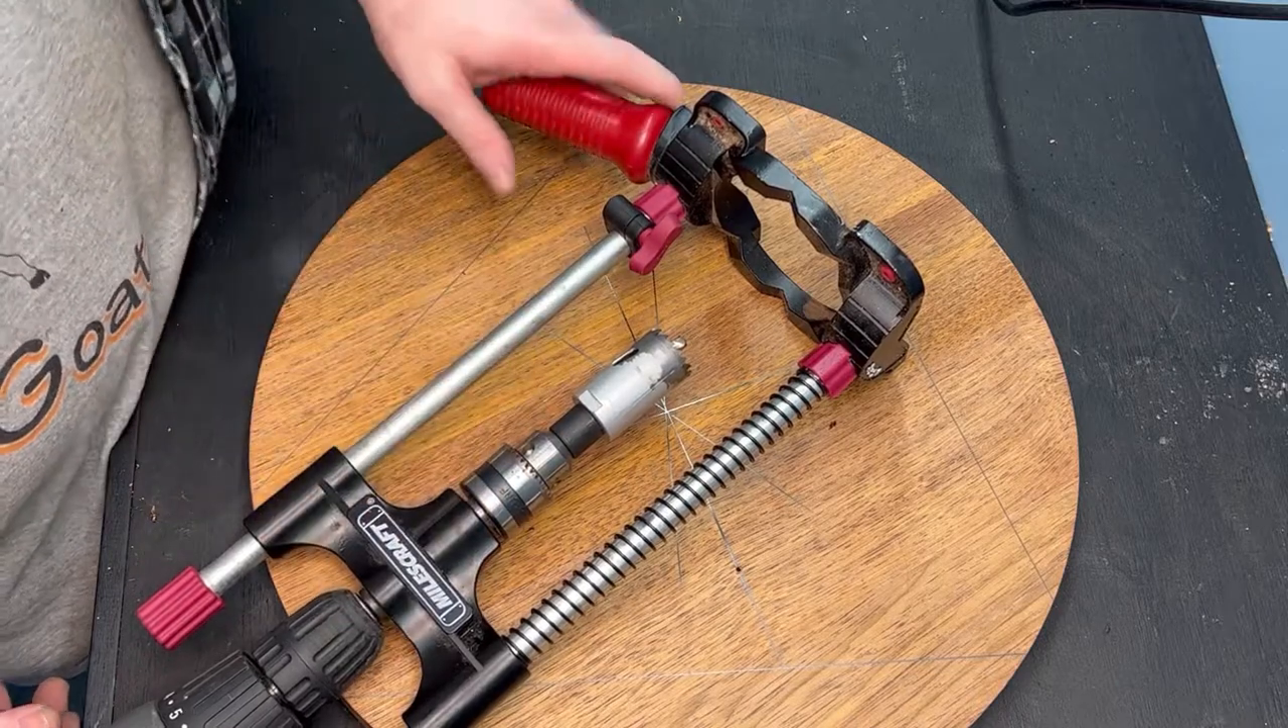So, we've got the hole cutter on the actual drill bit.